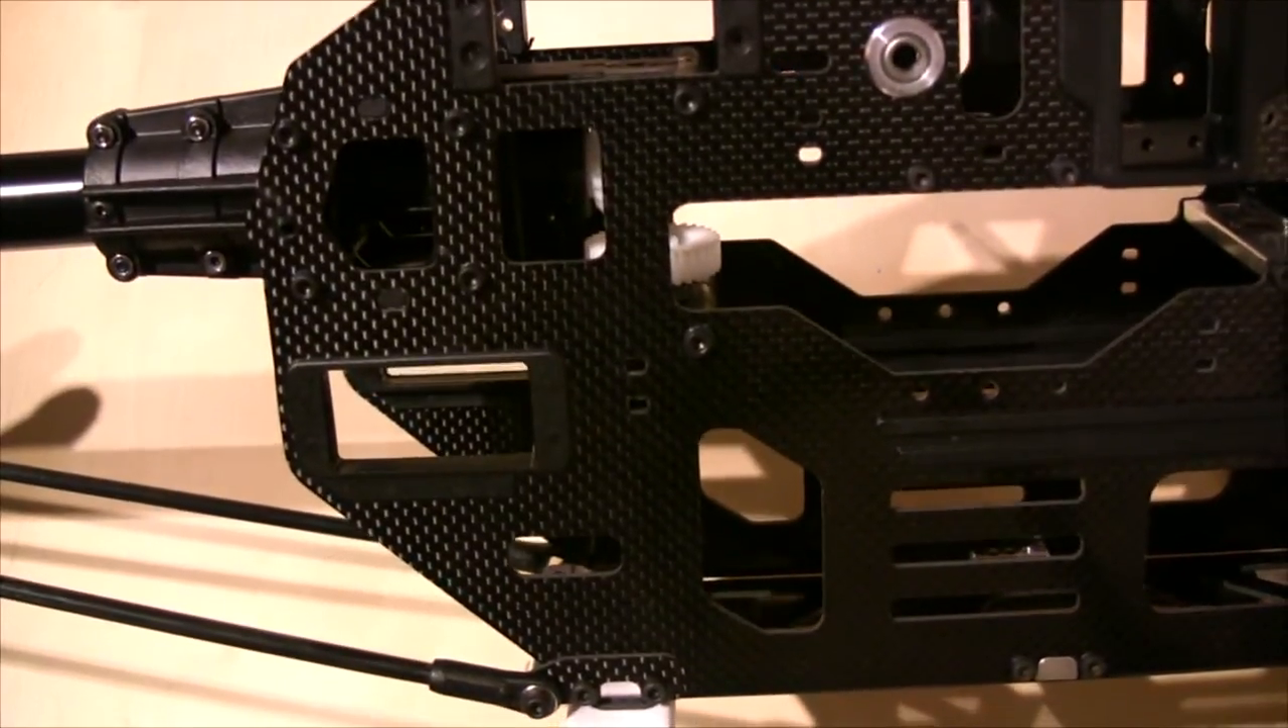That's the uh boom all bolted into the back of the frames.